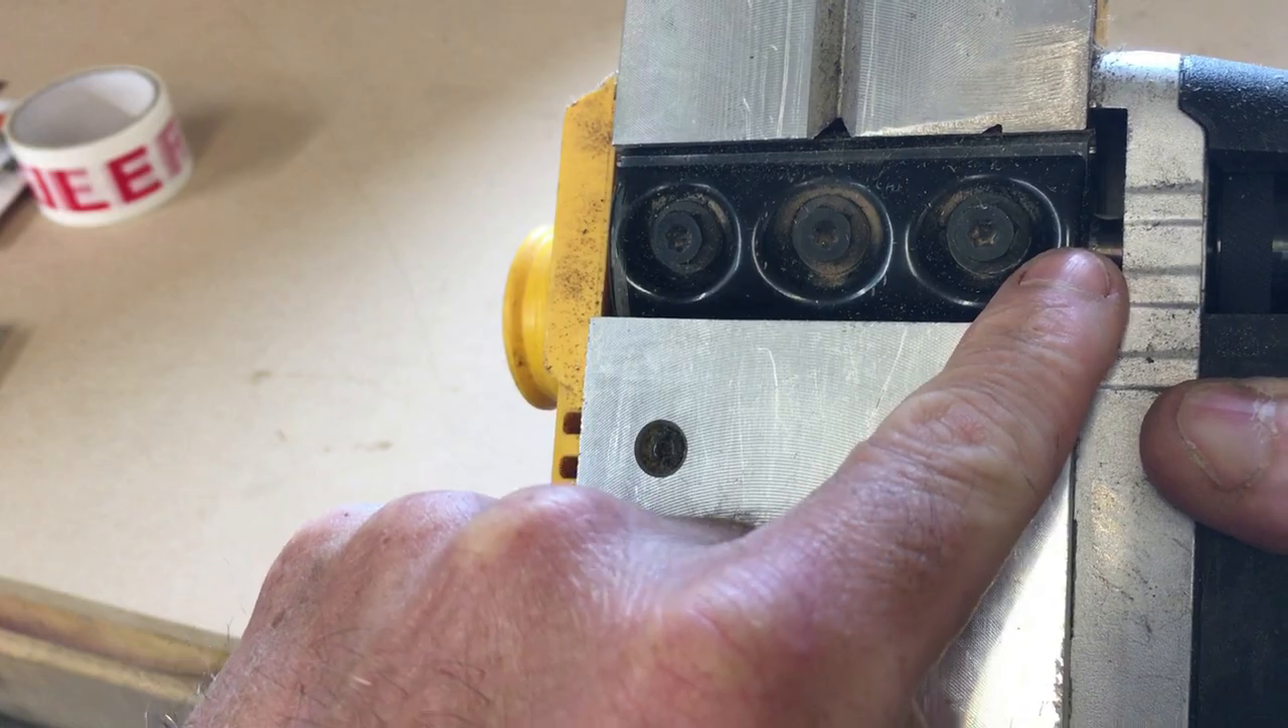I'll just see if I can rotate that and you can see there's the three screws that need to be undone.